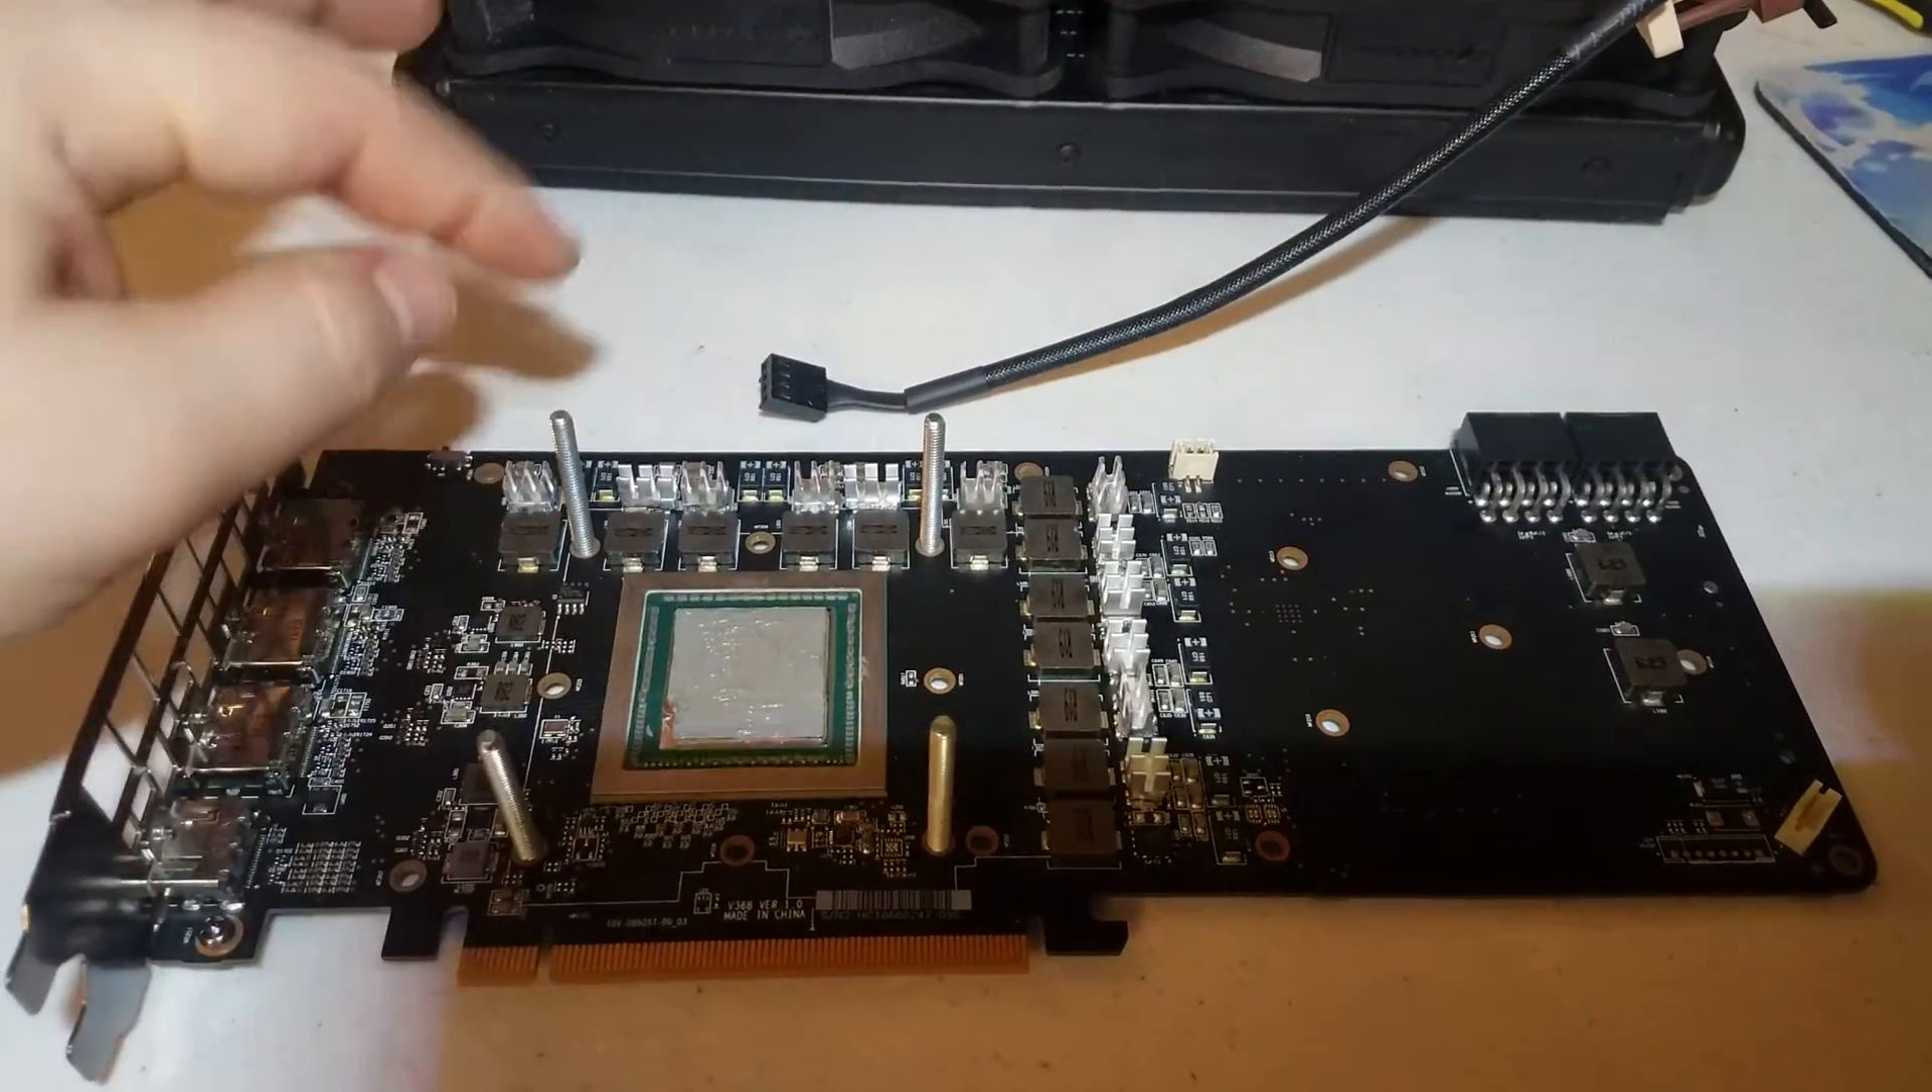You can see that I have the four bolts through the original four mounting points for the air cooler.